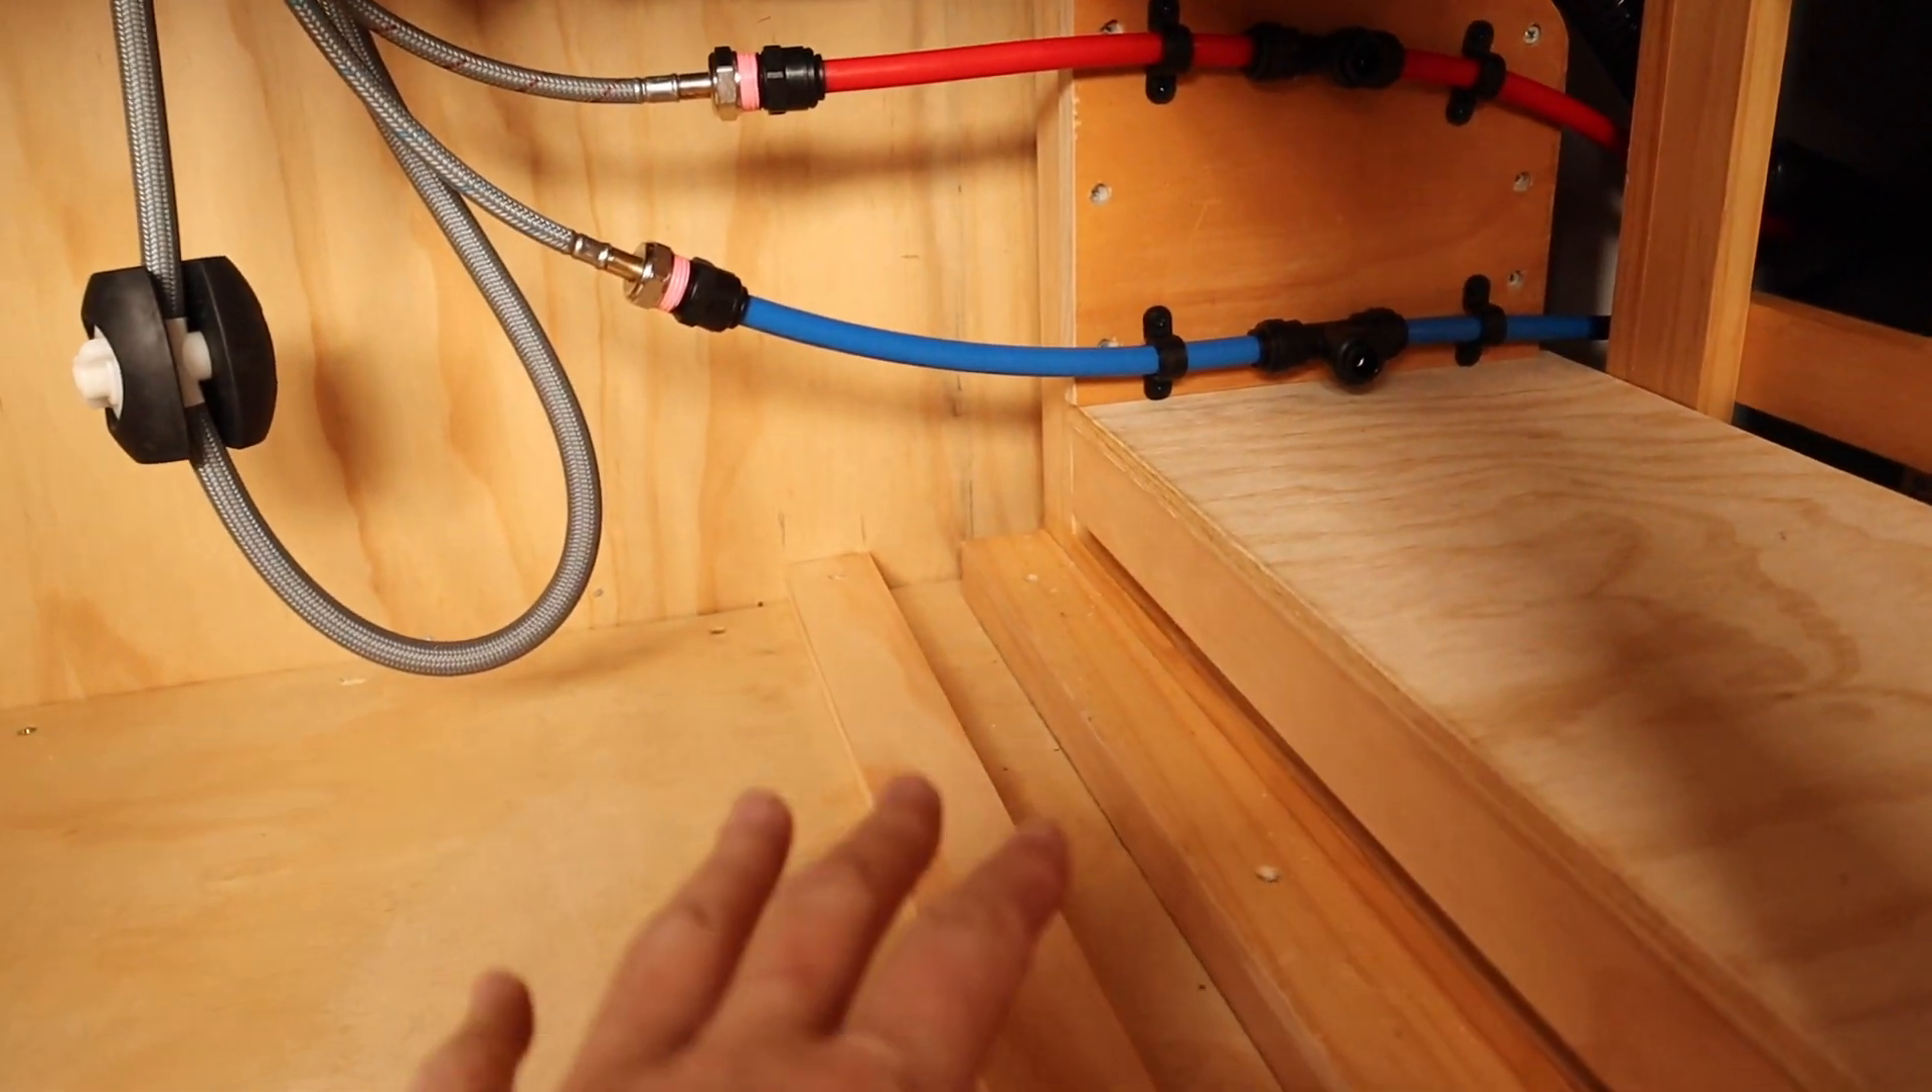All right so I've got the hot and the cold pipes hooked up to my kitchen mixer.